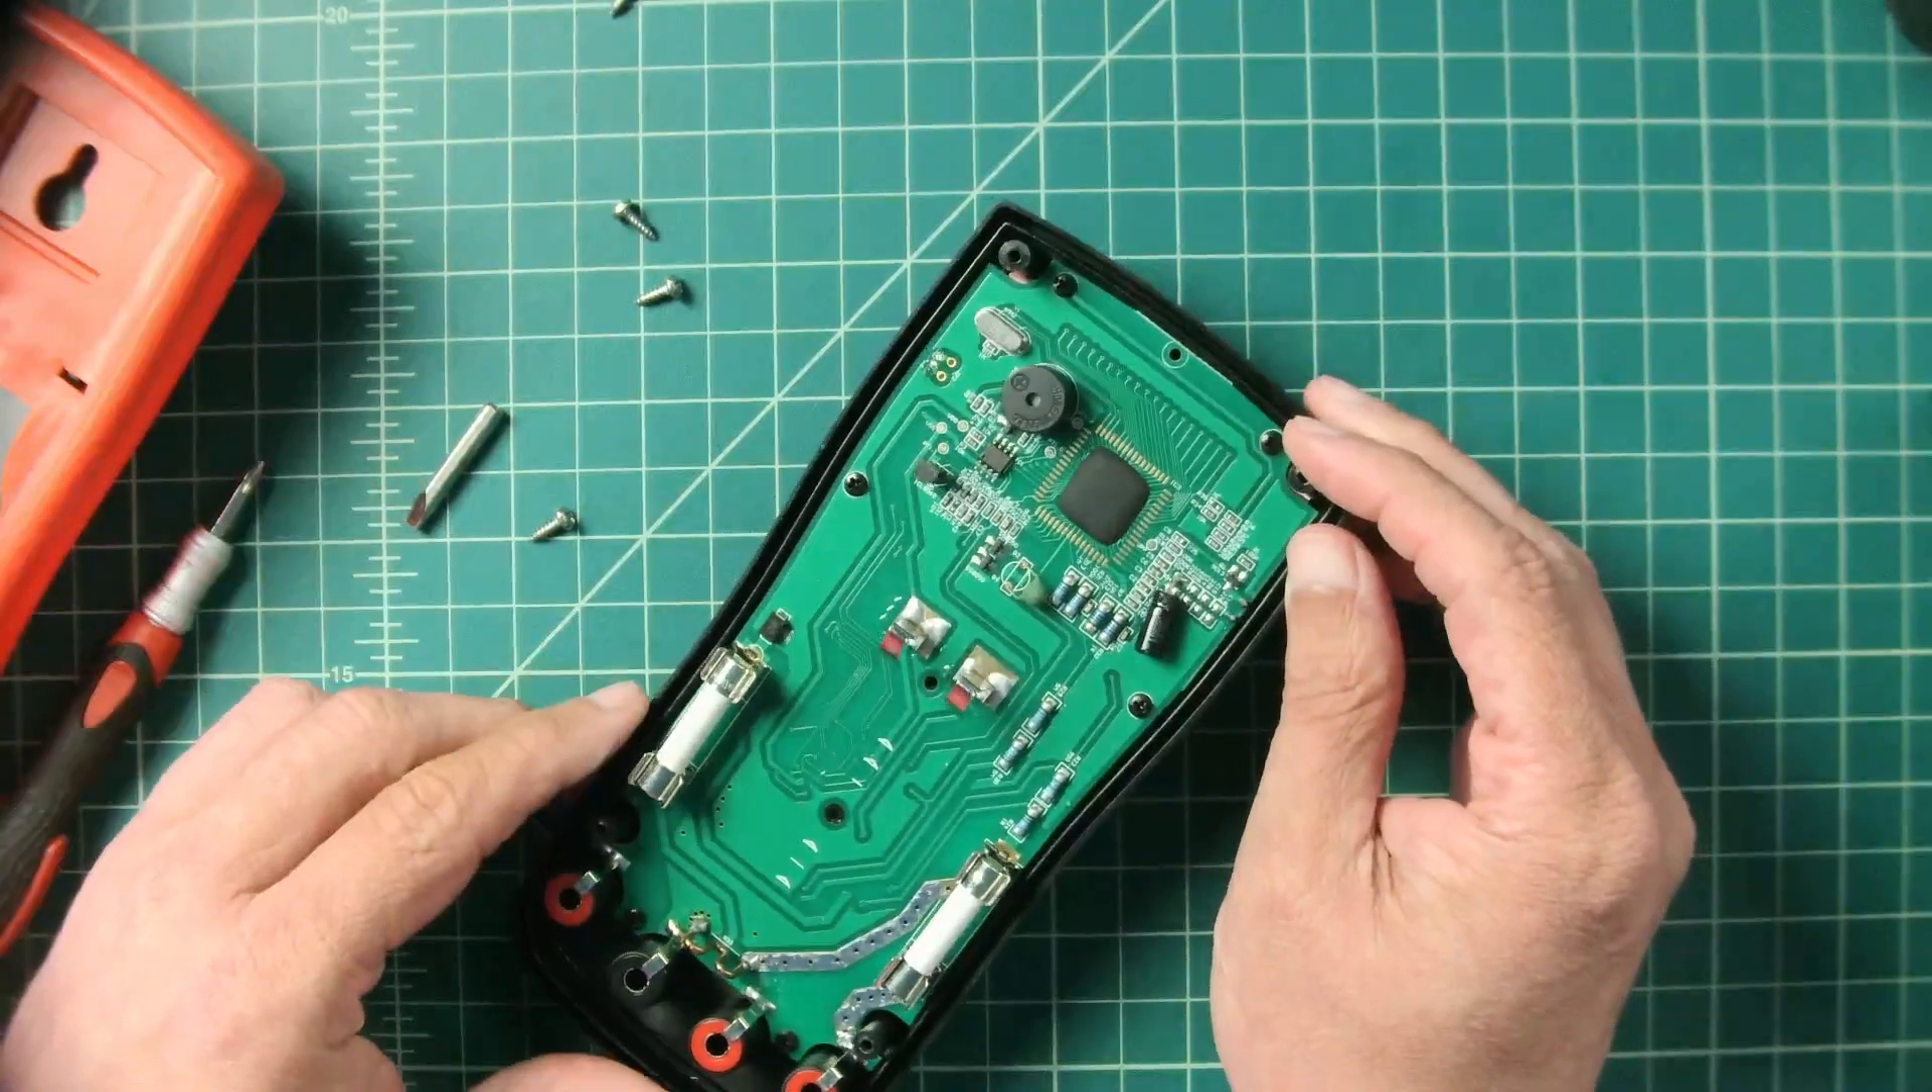It looks like the PCB is designed for this case. It fits in there perfectly.